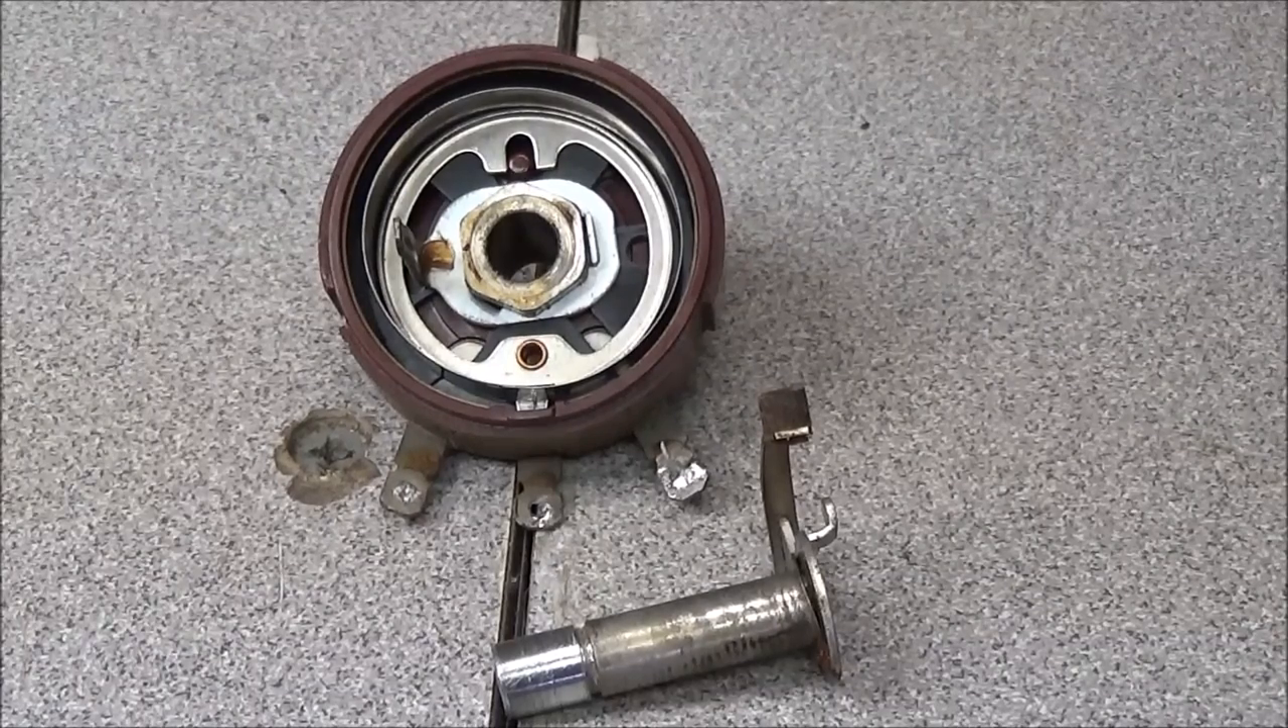And as you can see our shaft is out with the wiper.